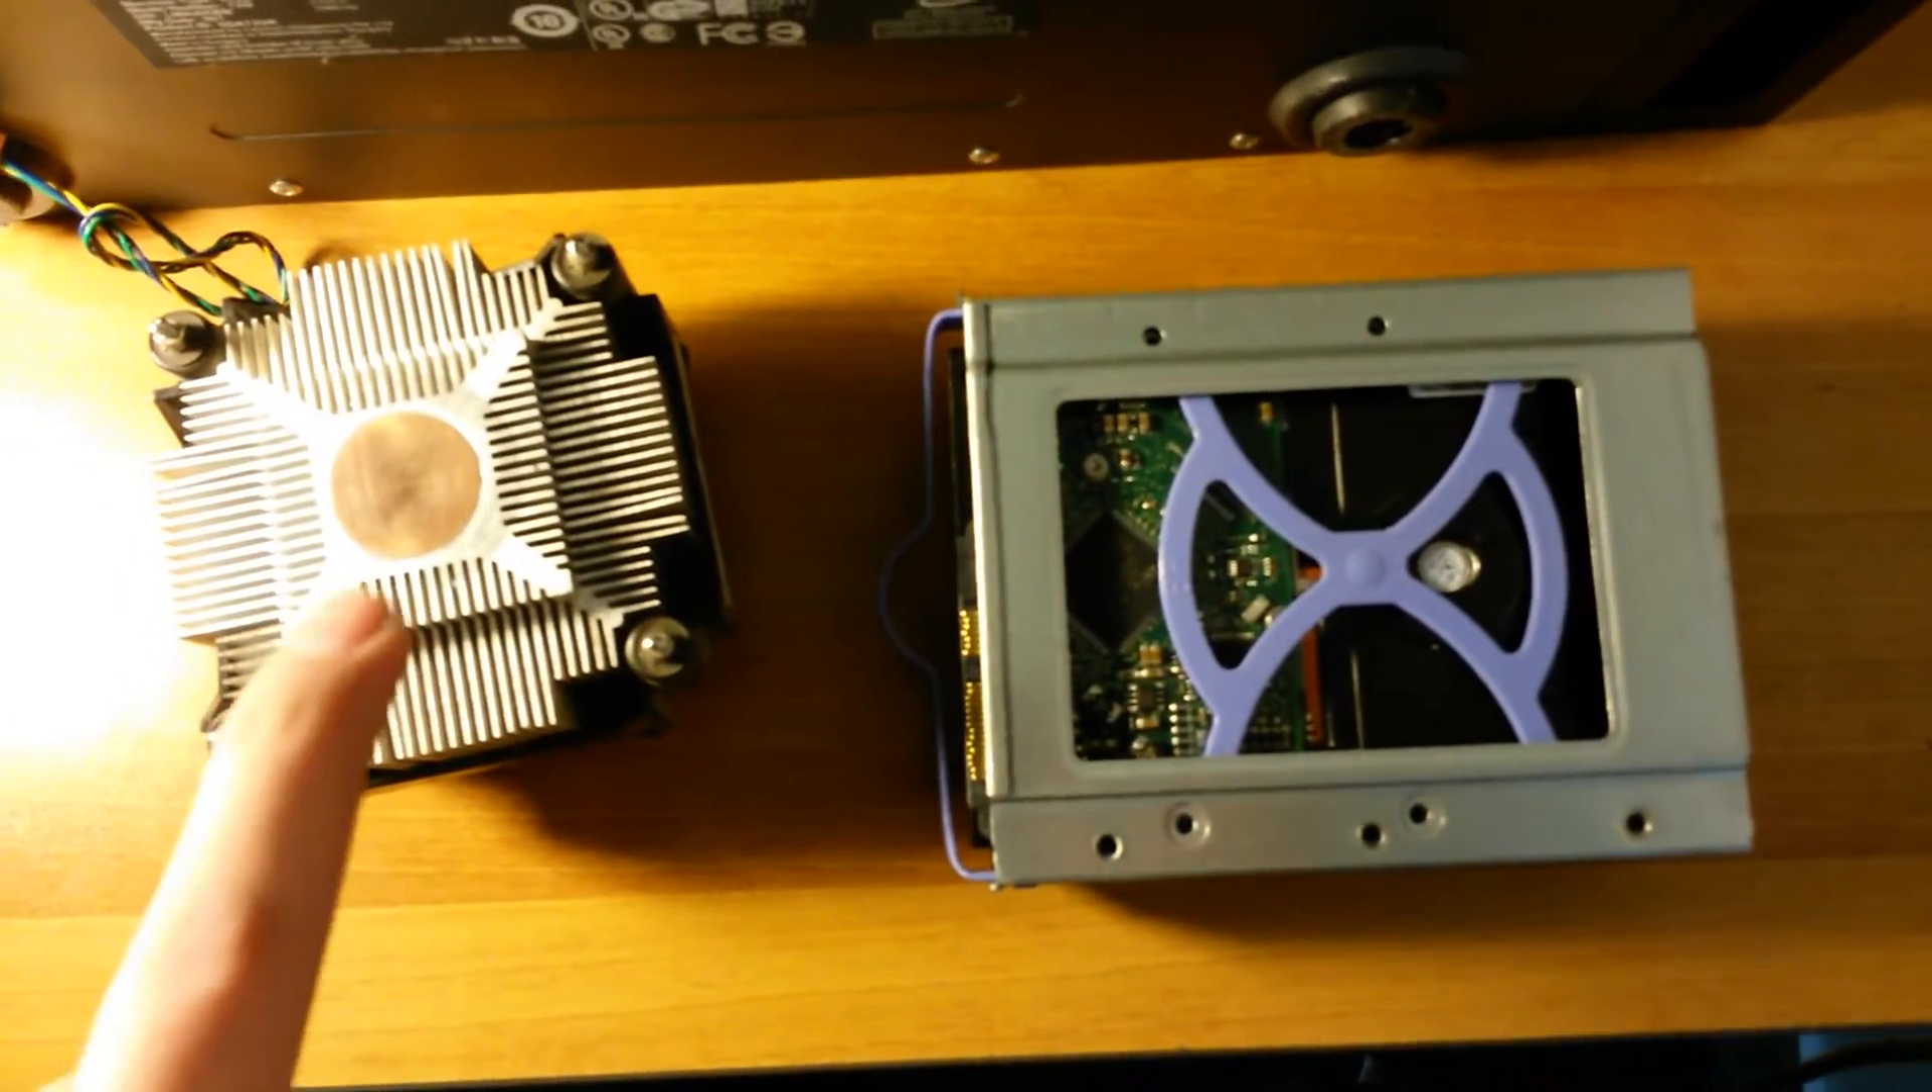Hard drive is back in the cage.